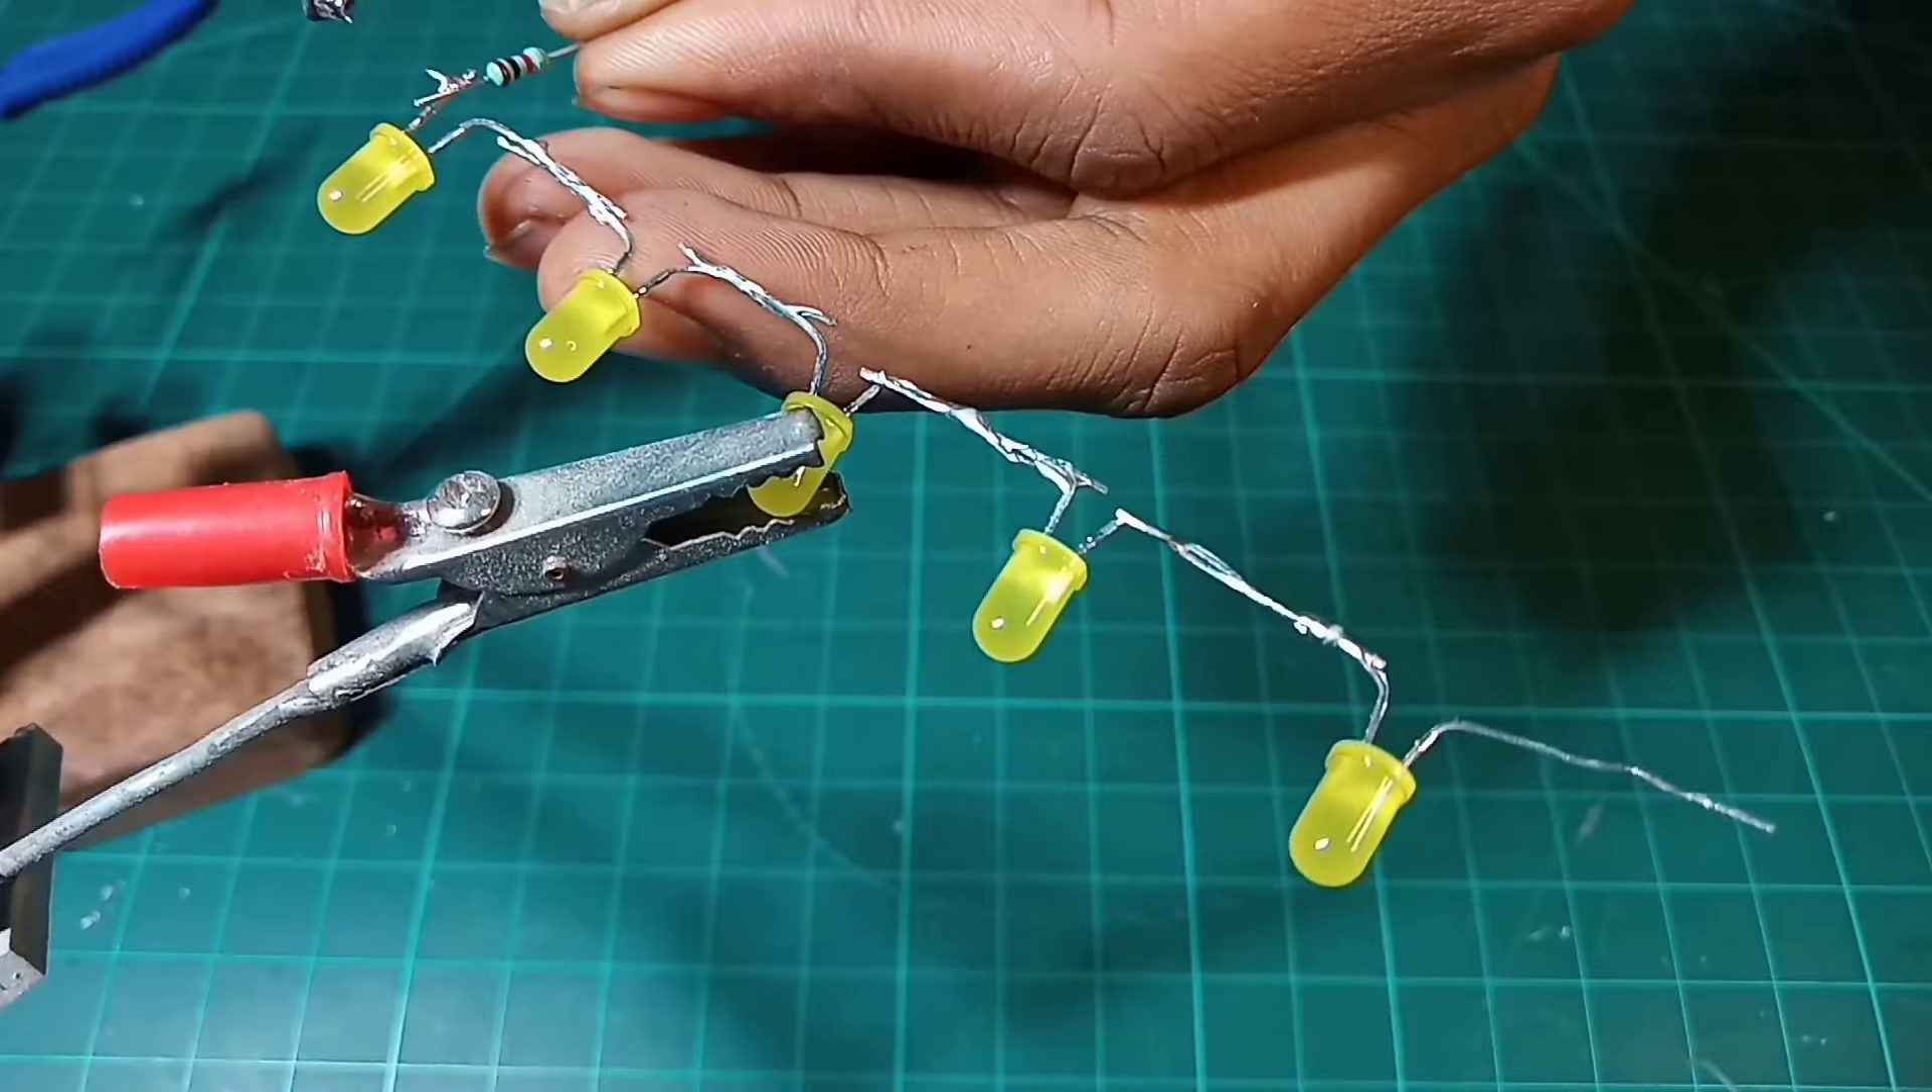तो हमने यहां पर इन पांचों LED को लगा दिया है।